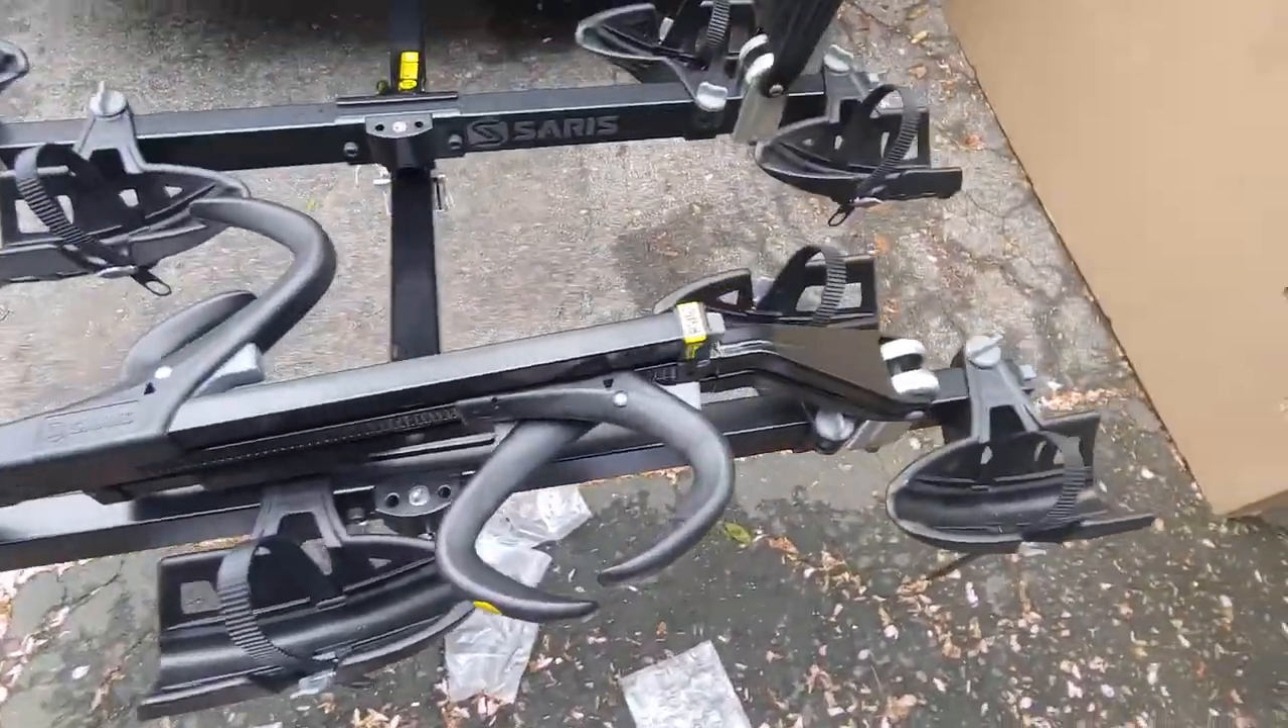You're all set. So now you've got all your cradles set up.